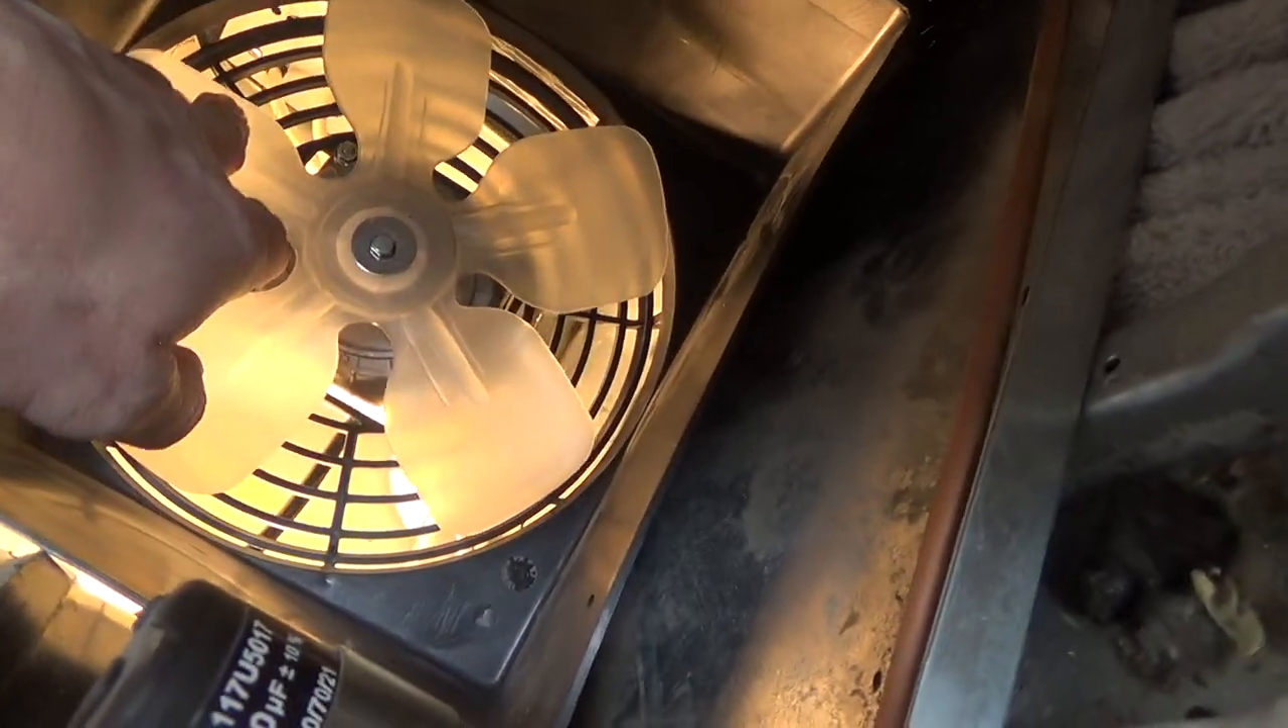Okay, I've got the blade on there.